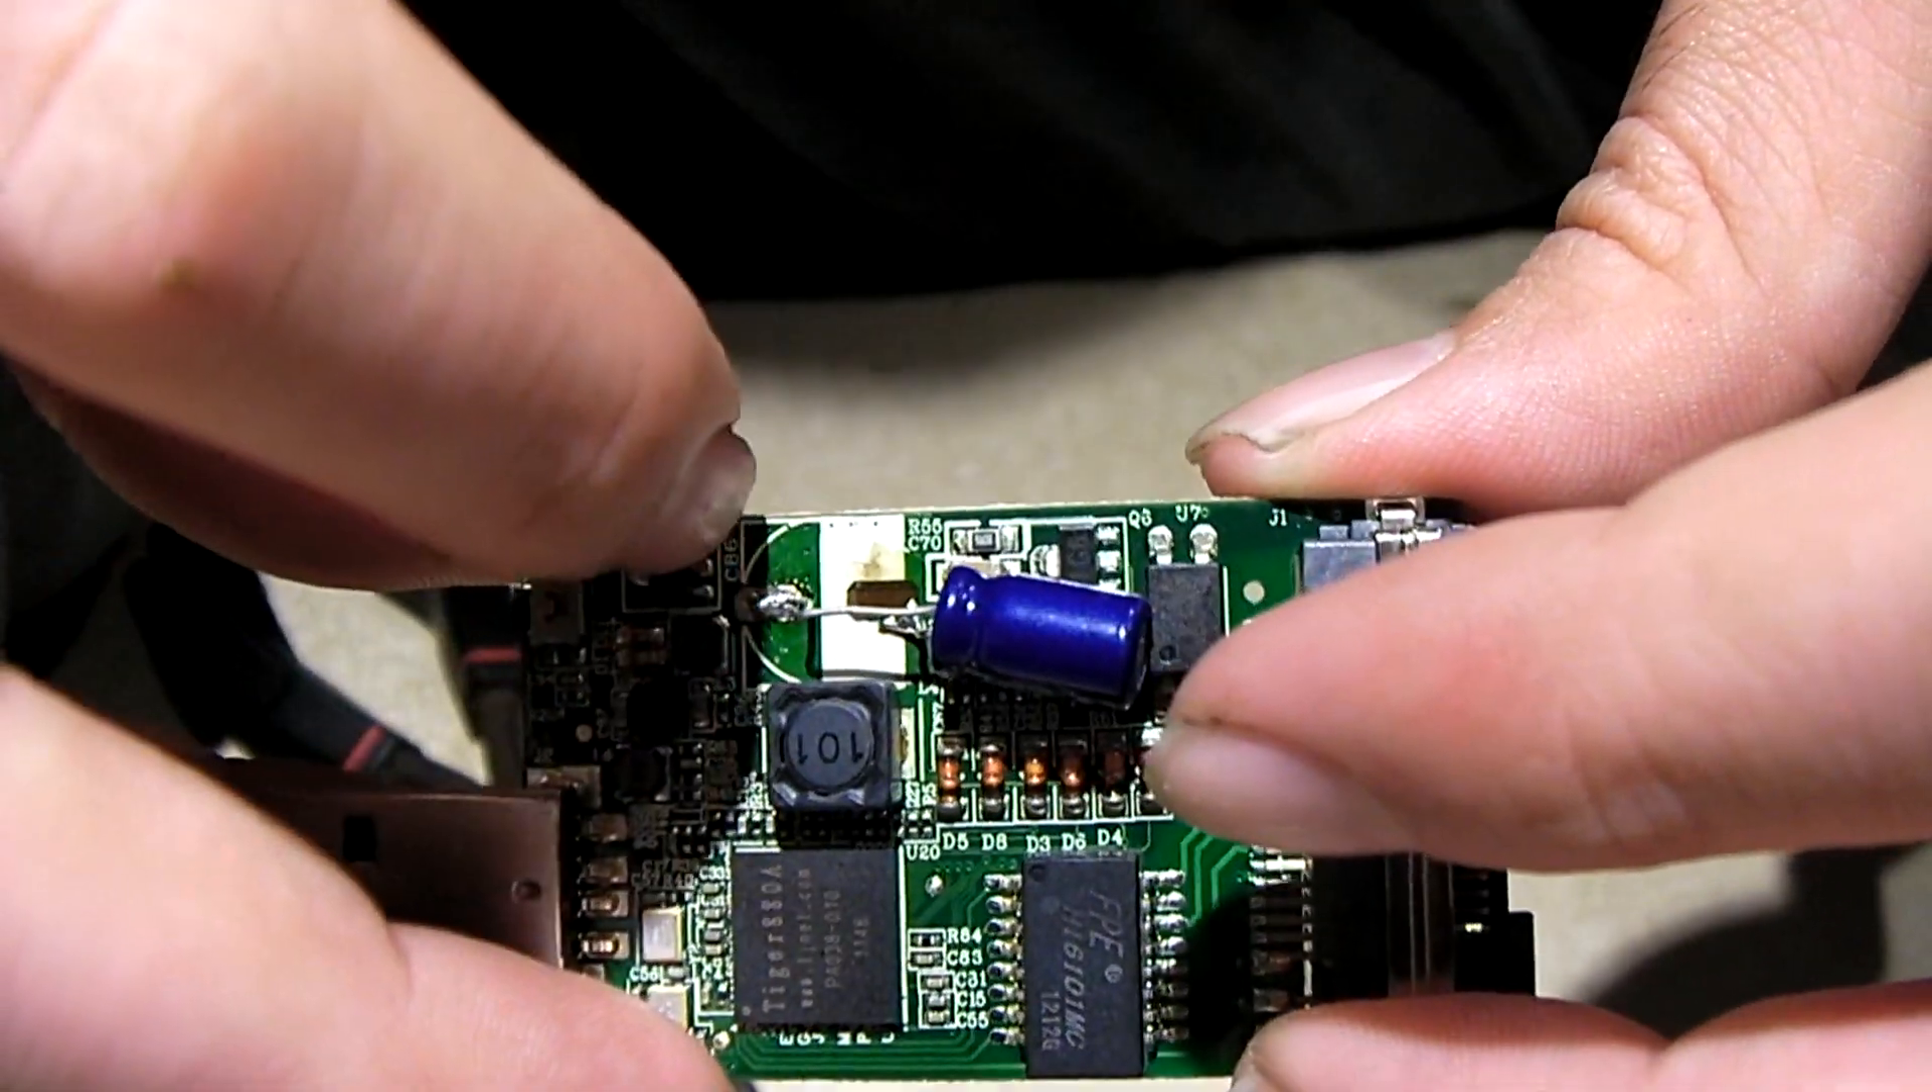Okay guys, I got that capacitor mounted into place and we did make, we did manage to make use of what was left of that trace.